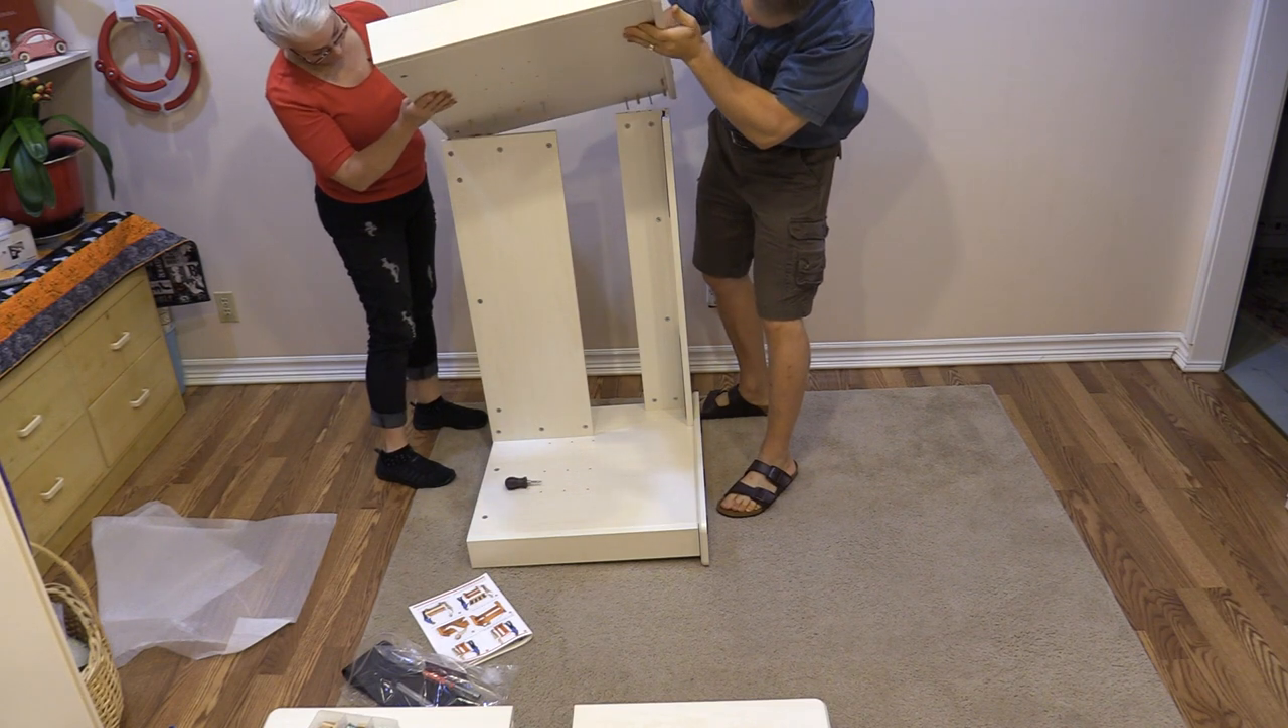So we have one side already put on. We need to pick up the second leg and place it right on top.